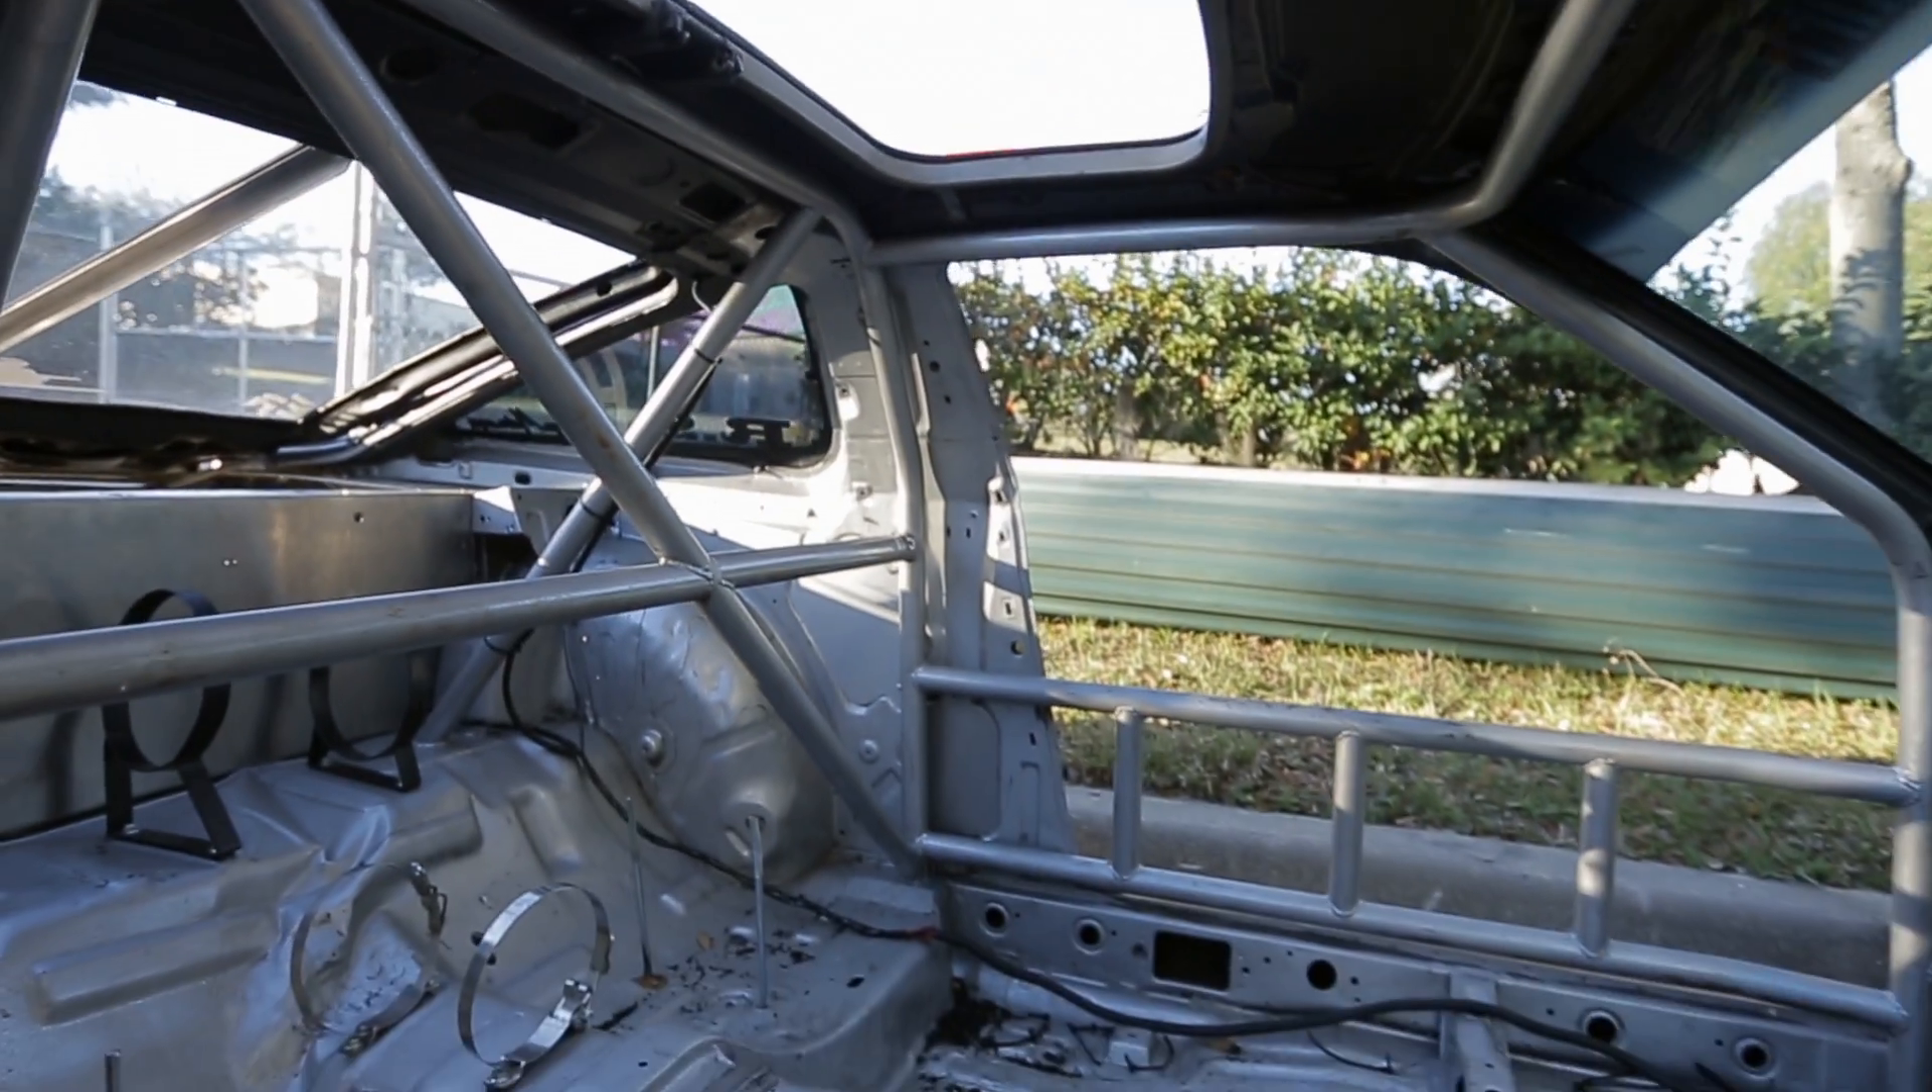I mean, we stripped down the S13 of all of its guts and tossed it out back.